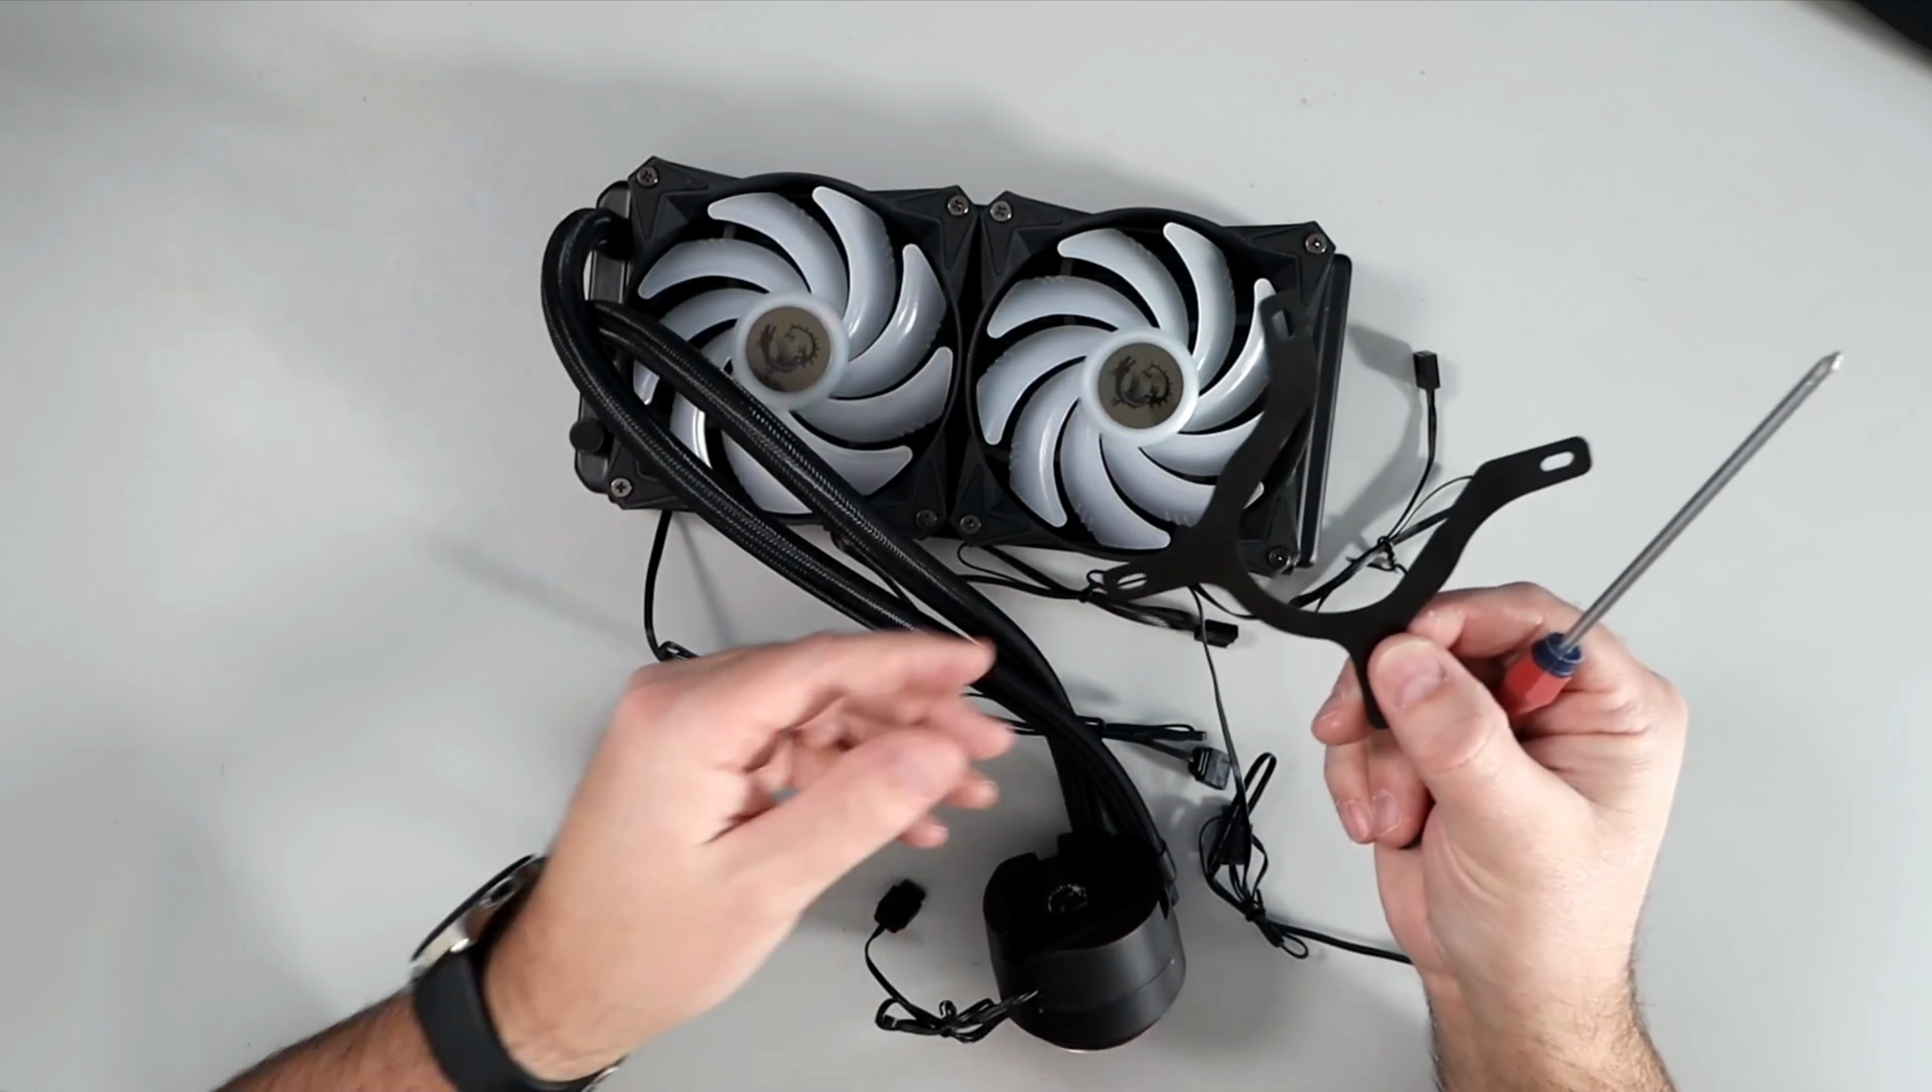So those fans are attached to the radiator there and the next thing we need to do is grab this bracket and this is for attaching The head unit to the motherboard.